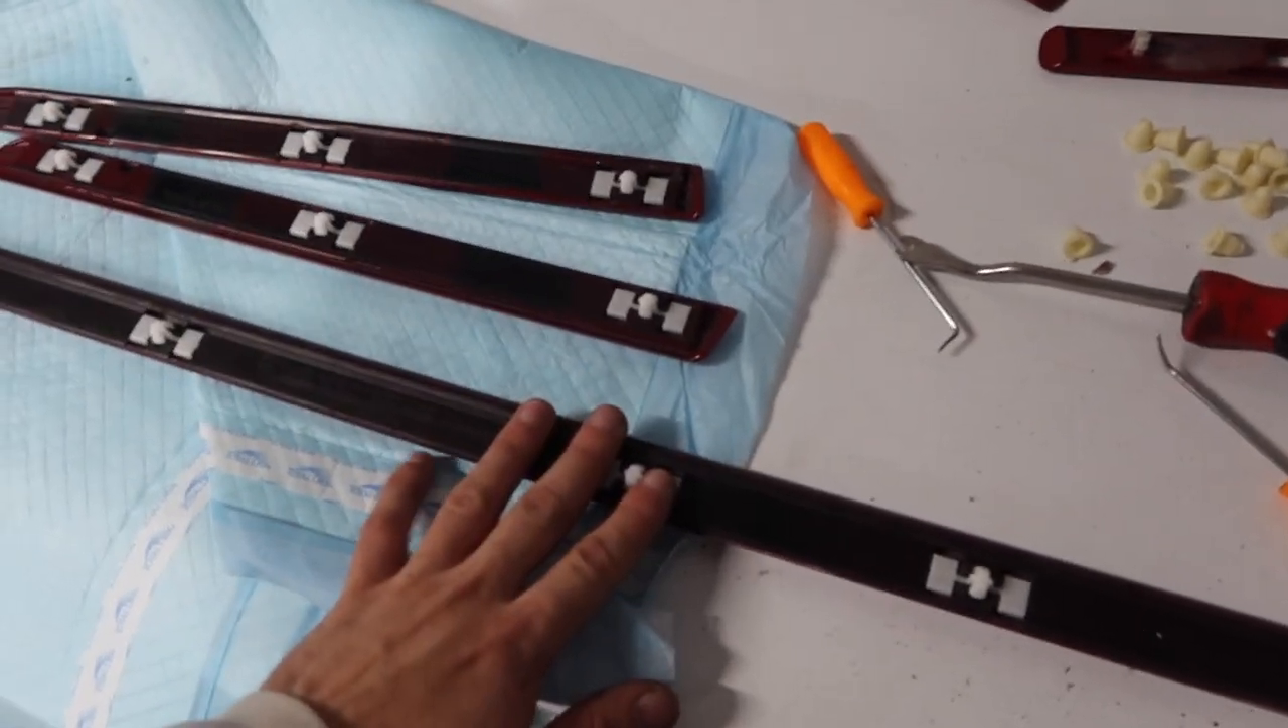So now that all these new clips are on I got all the old grommets ready.